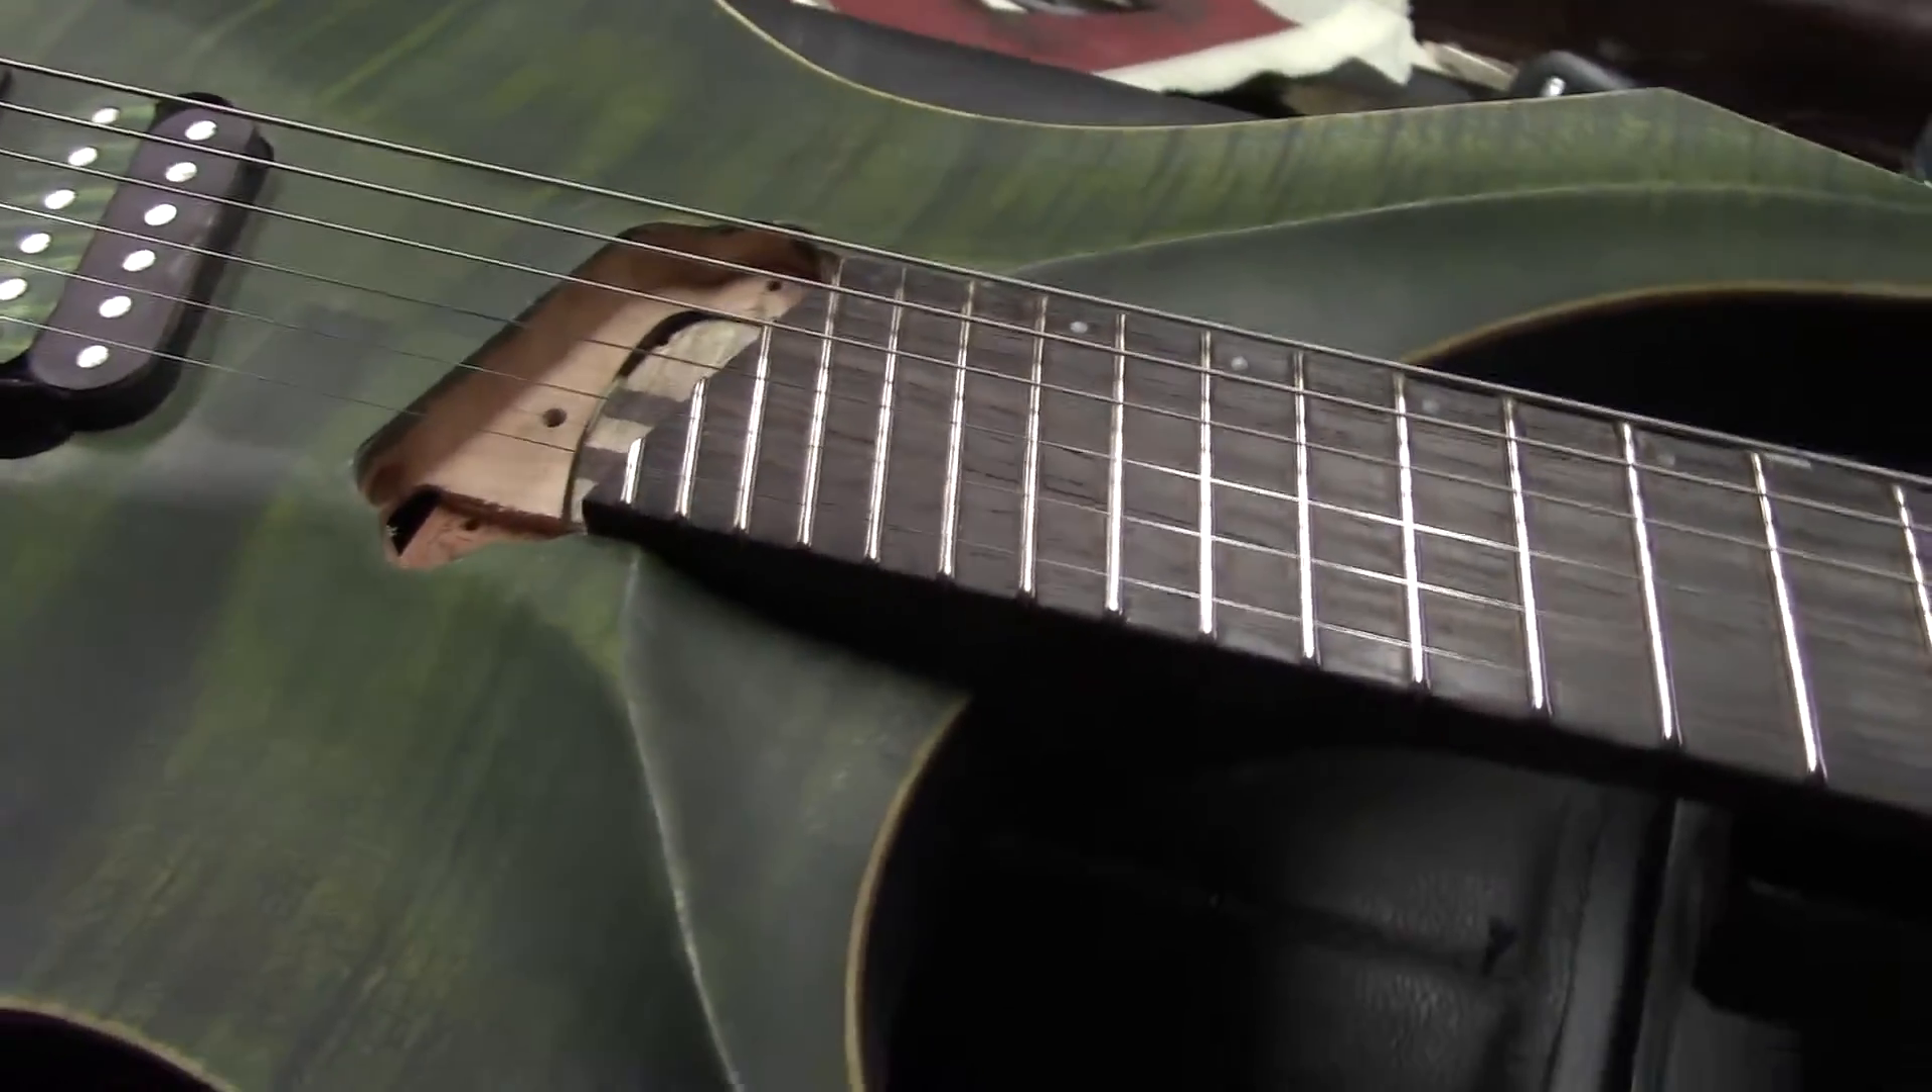And this is our completed fanned fret fret job okay so this one's all done frets are in level dressed edge dressed polished.